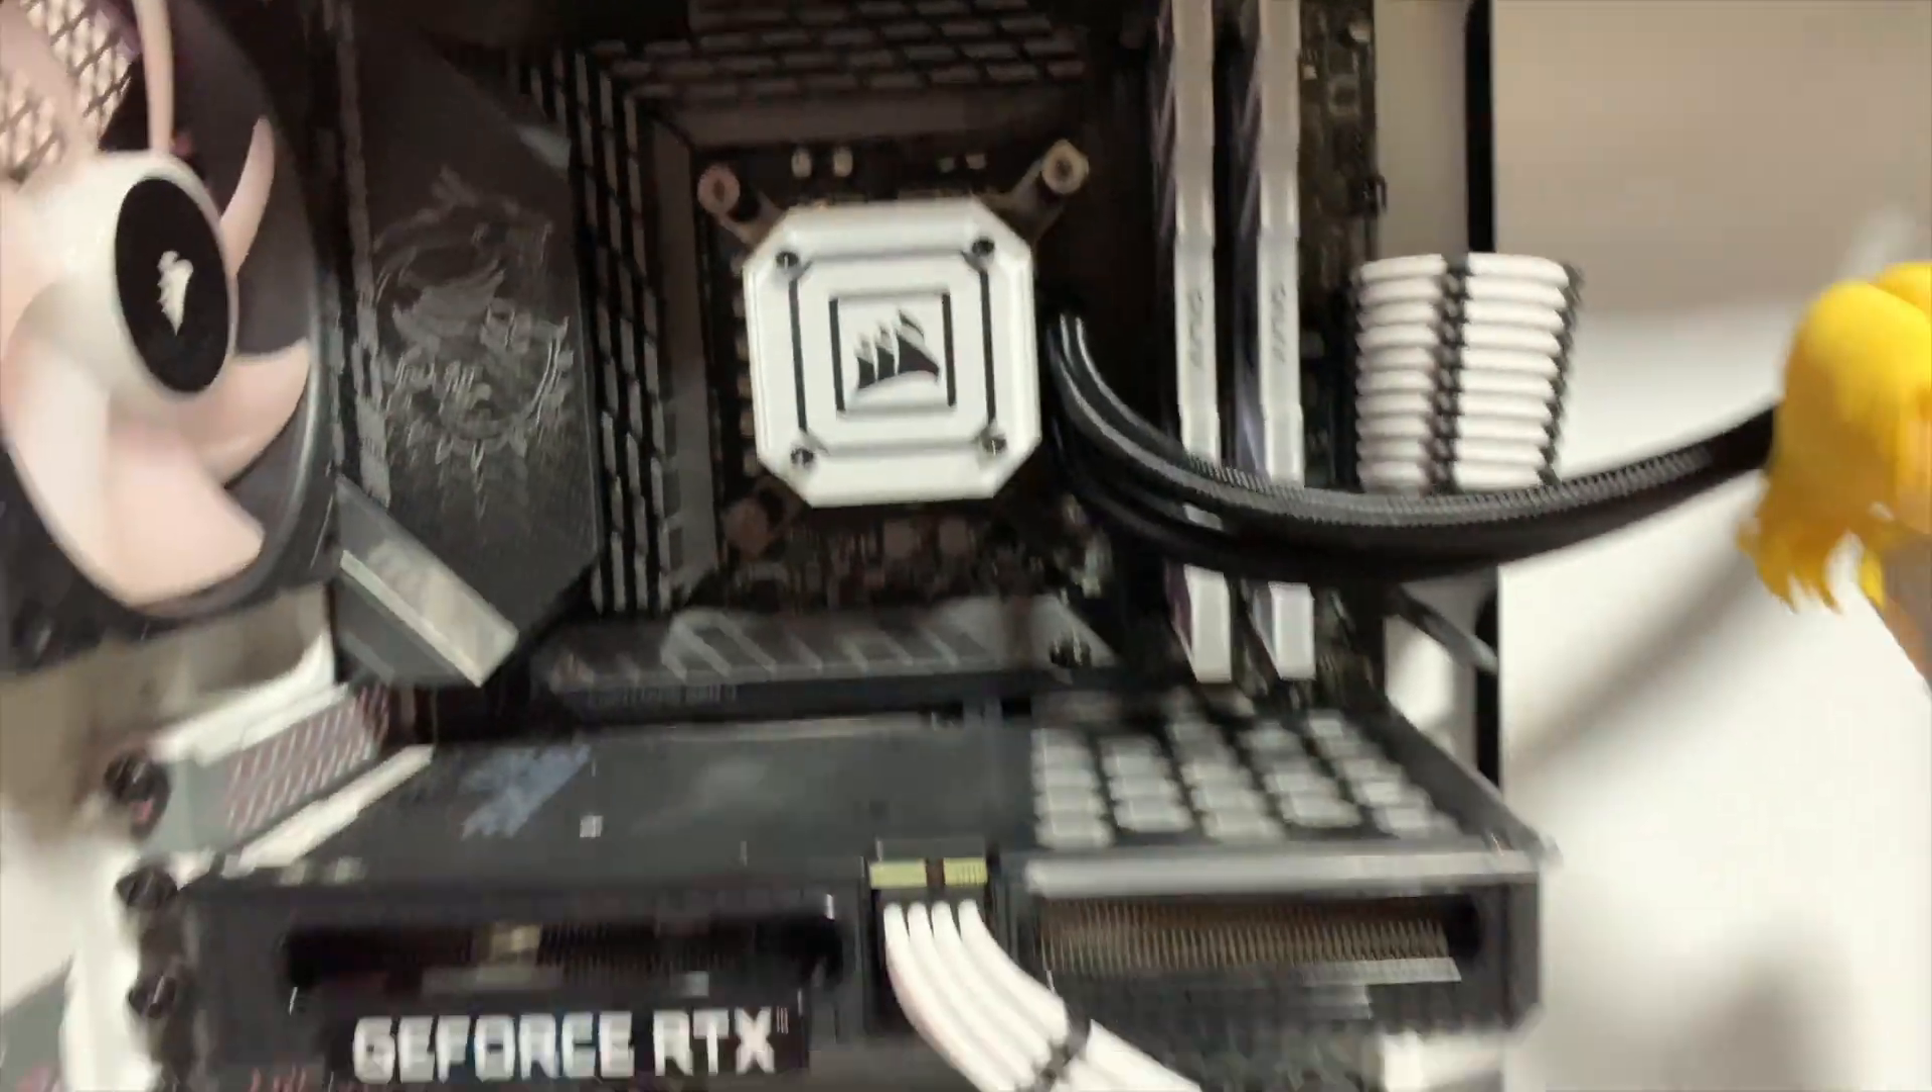Está tudo certinho já. Coloquei a placa de vídeo. Coloquei o cabo branco ali.